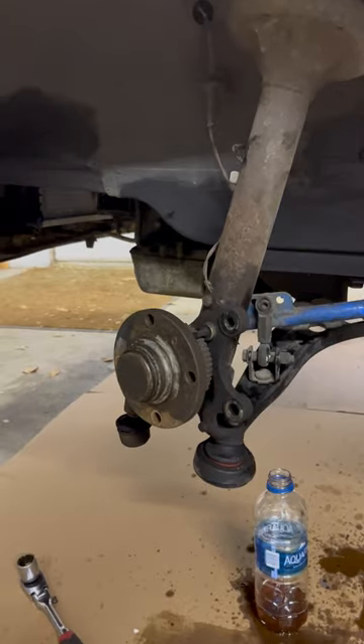Let's take a second and admire the bare bones here with all of the brake components out of the way.